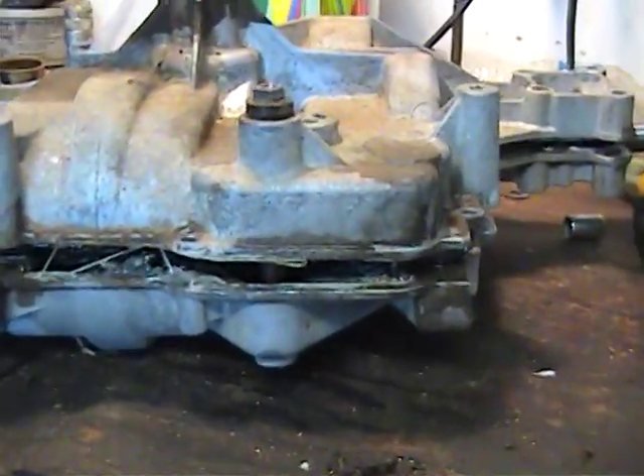I've already got the cases semi-split.